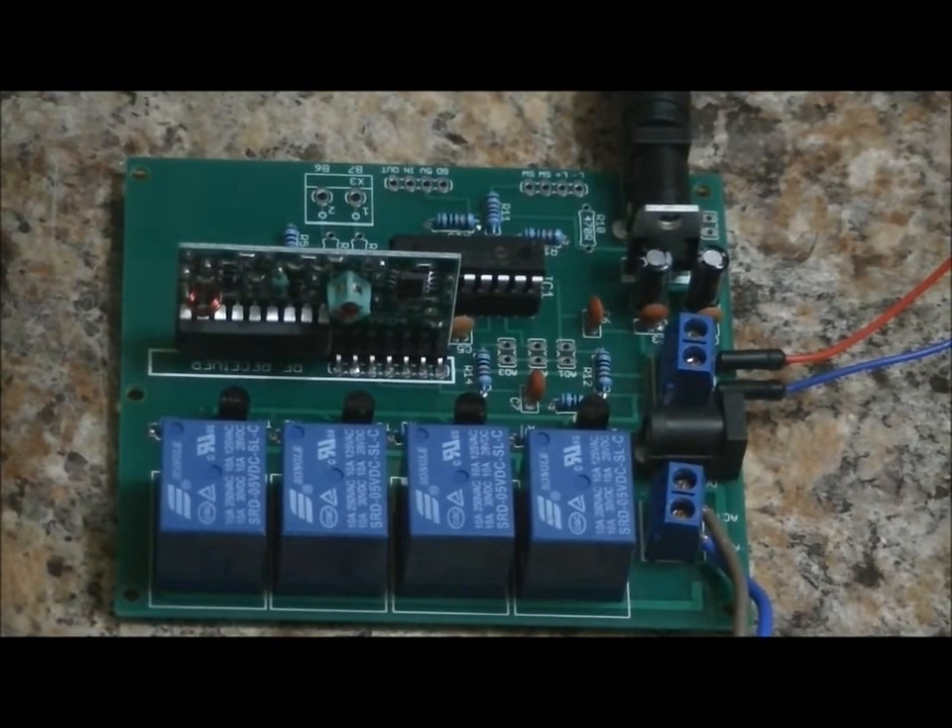Now as you can see, this isn't fully populated yet. I've got a few headers right here that aren't connected.